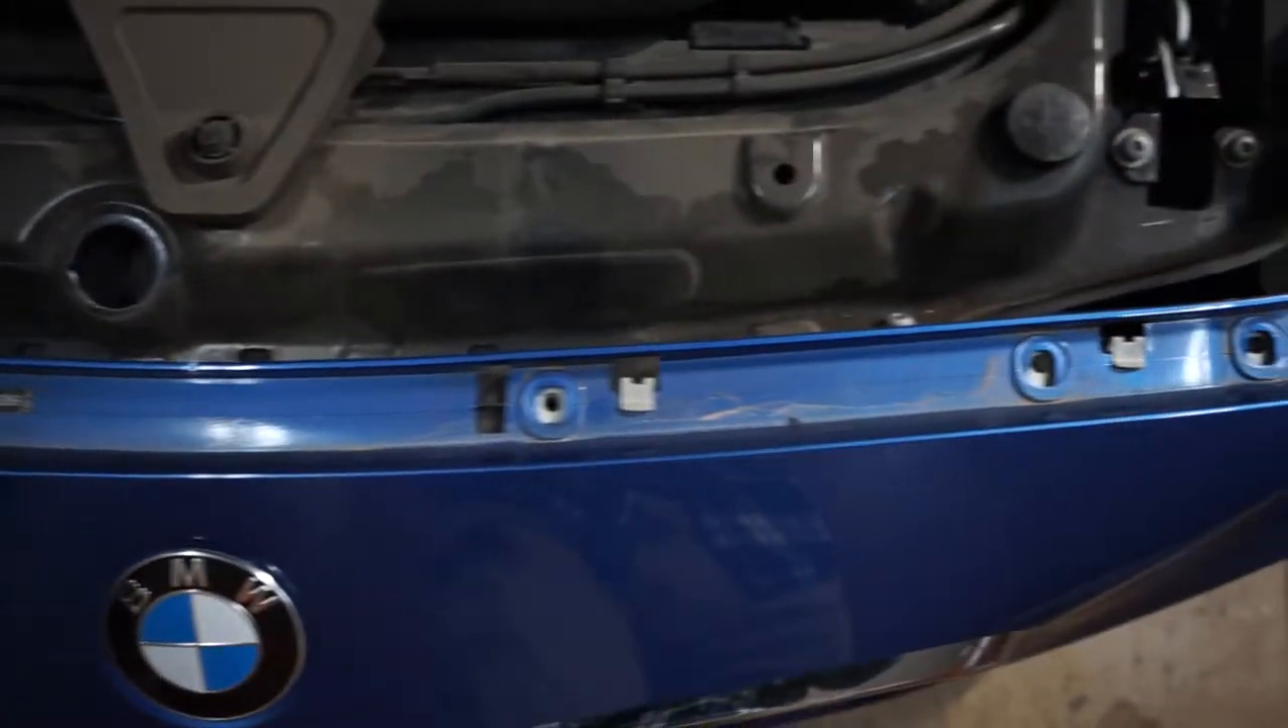So now that the screws are out we need to pull the bumper.